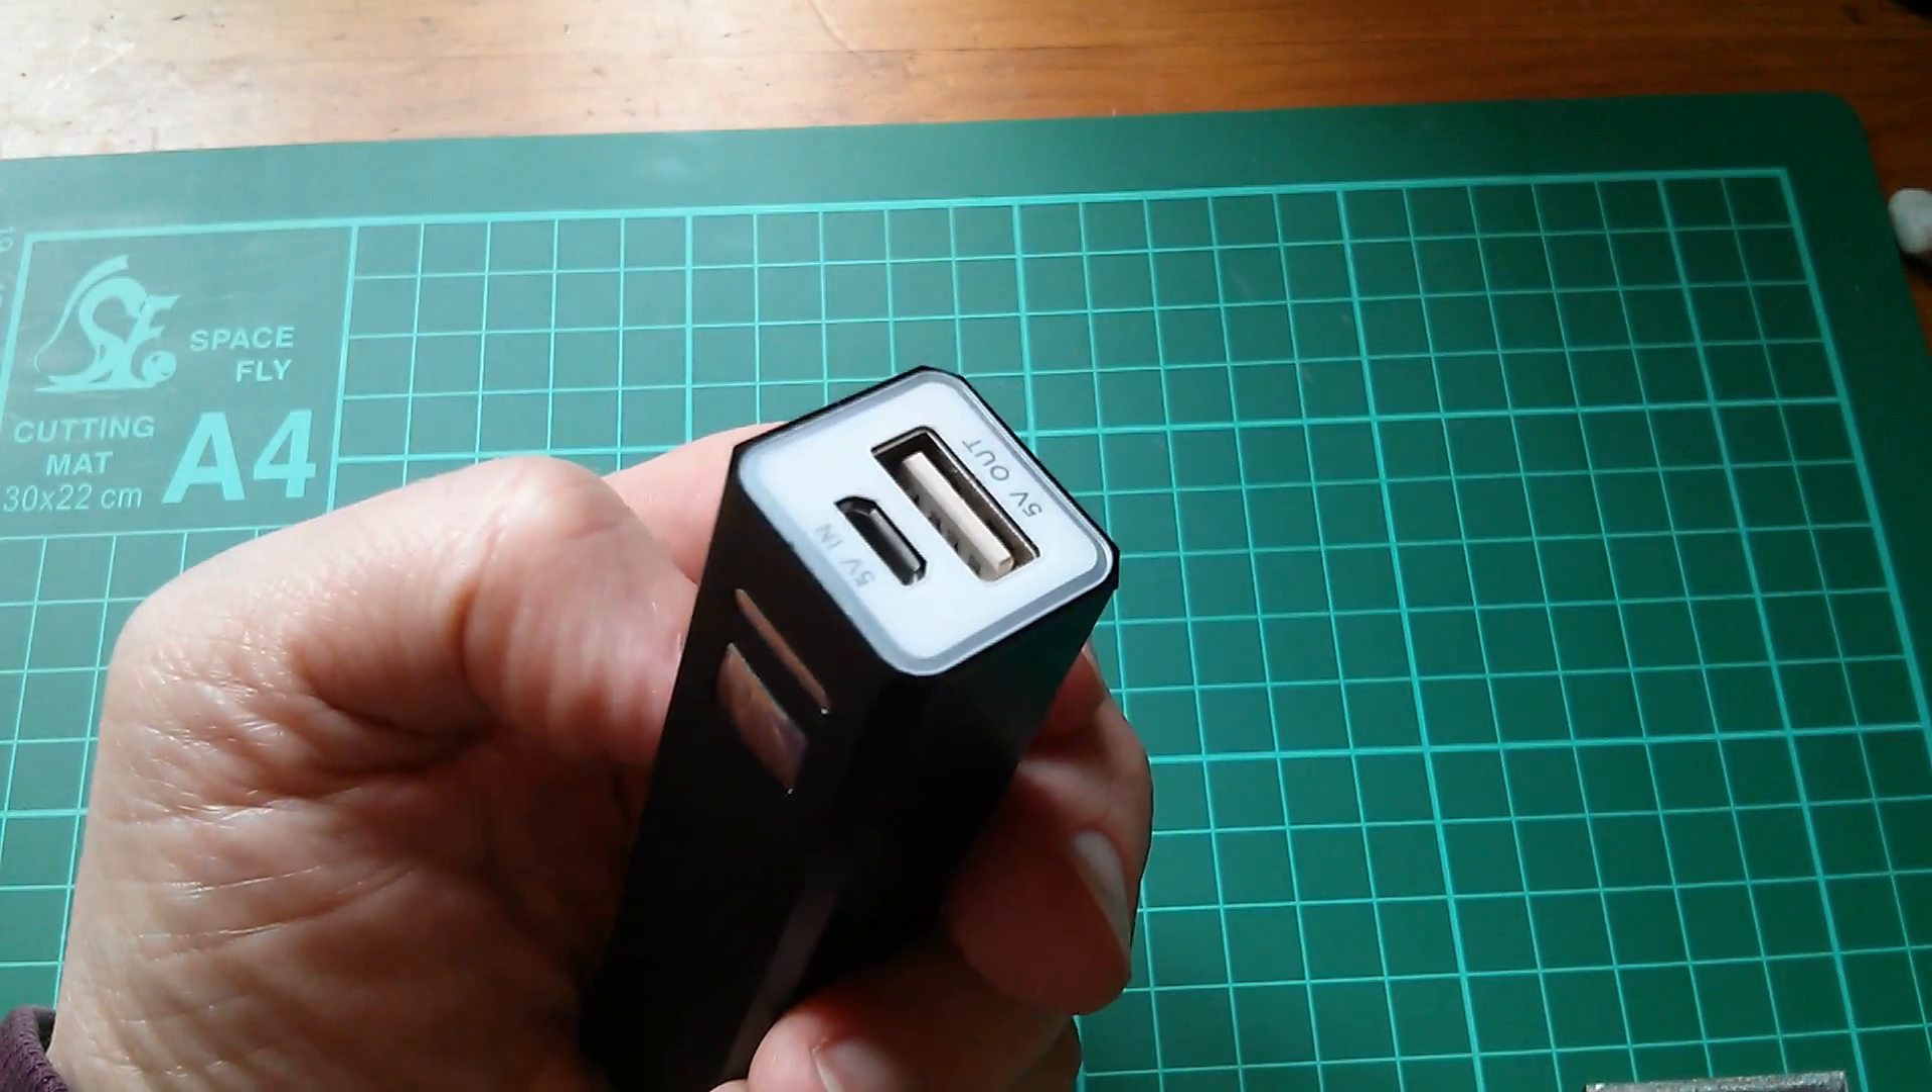So there's the completed mobile power bank with the front panel on.